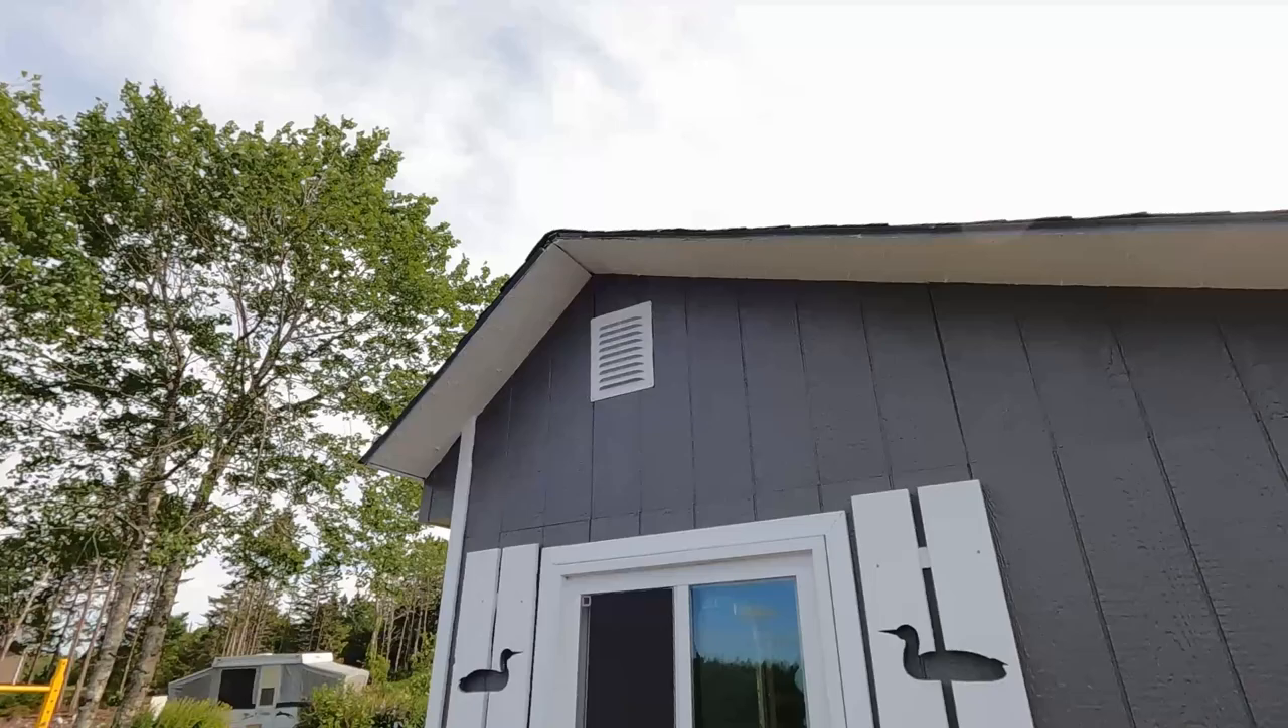I put the shutters back on.